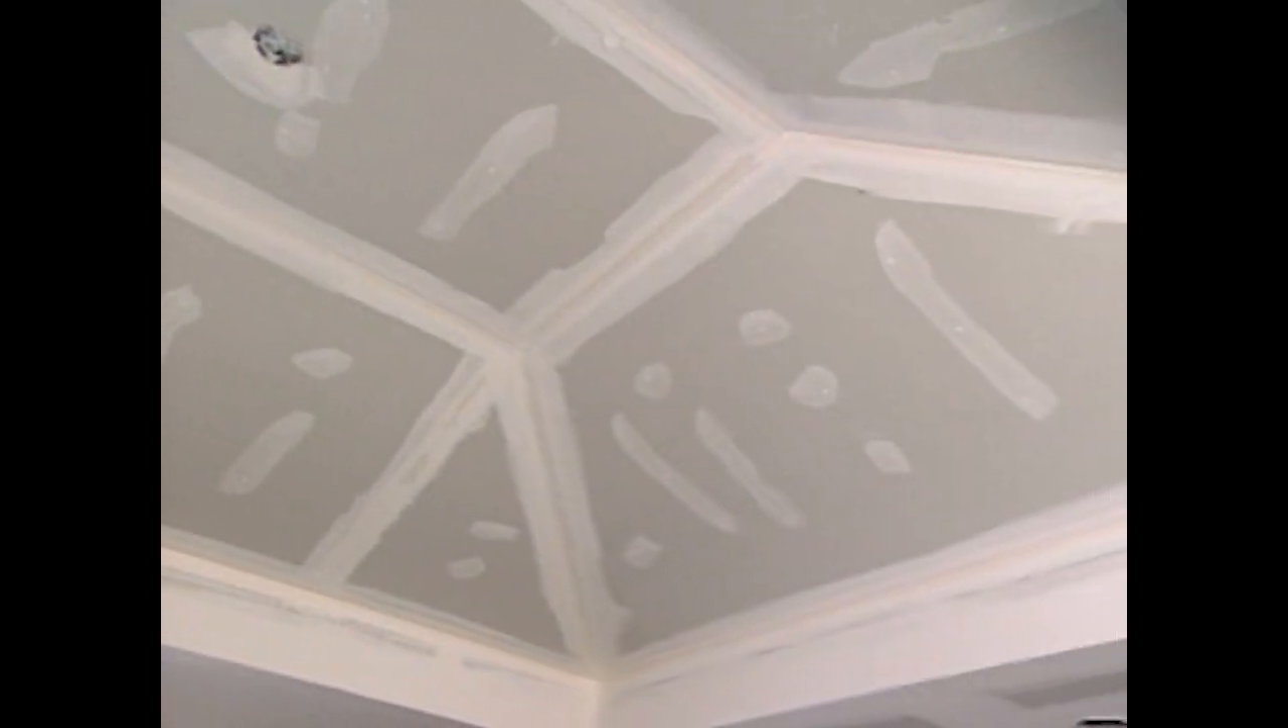And the drywall is all complete as far as the installation of it and a little bit of finishing is still left to be done there.